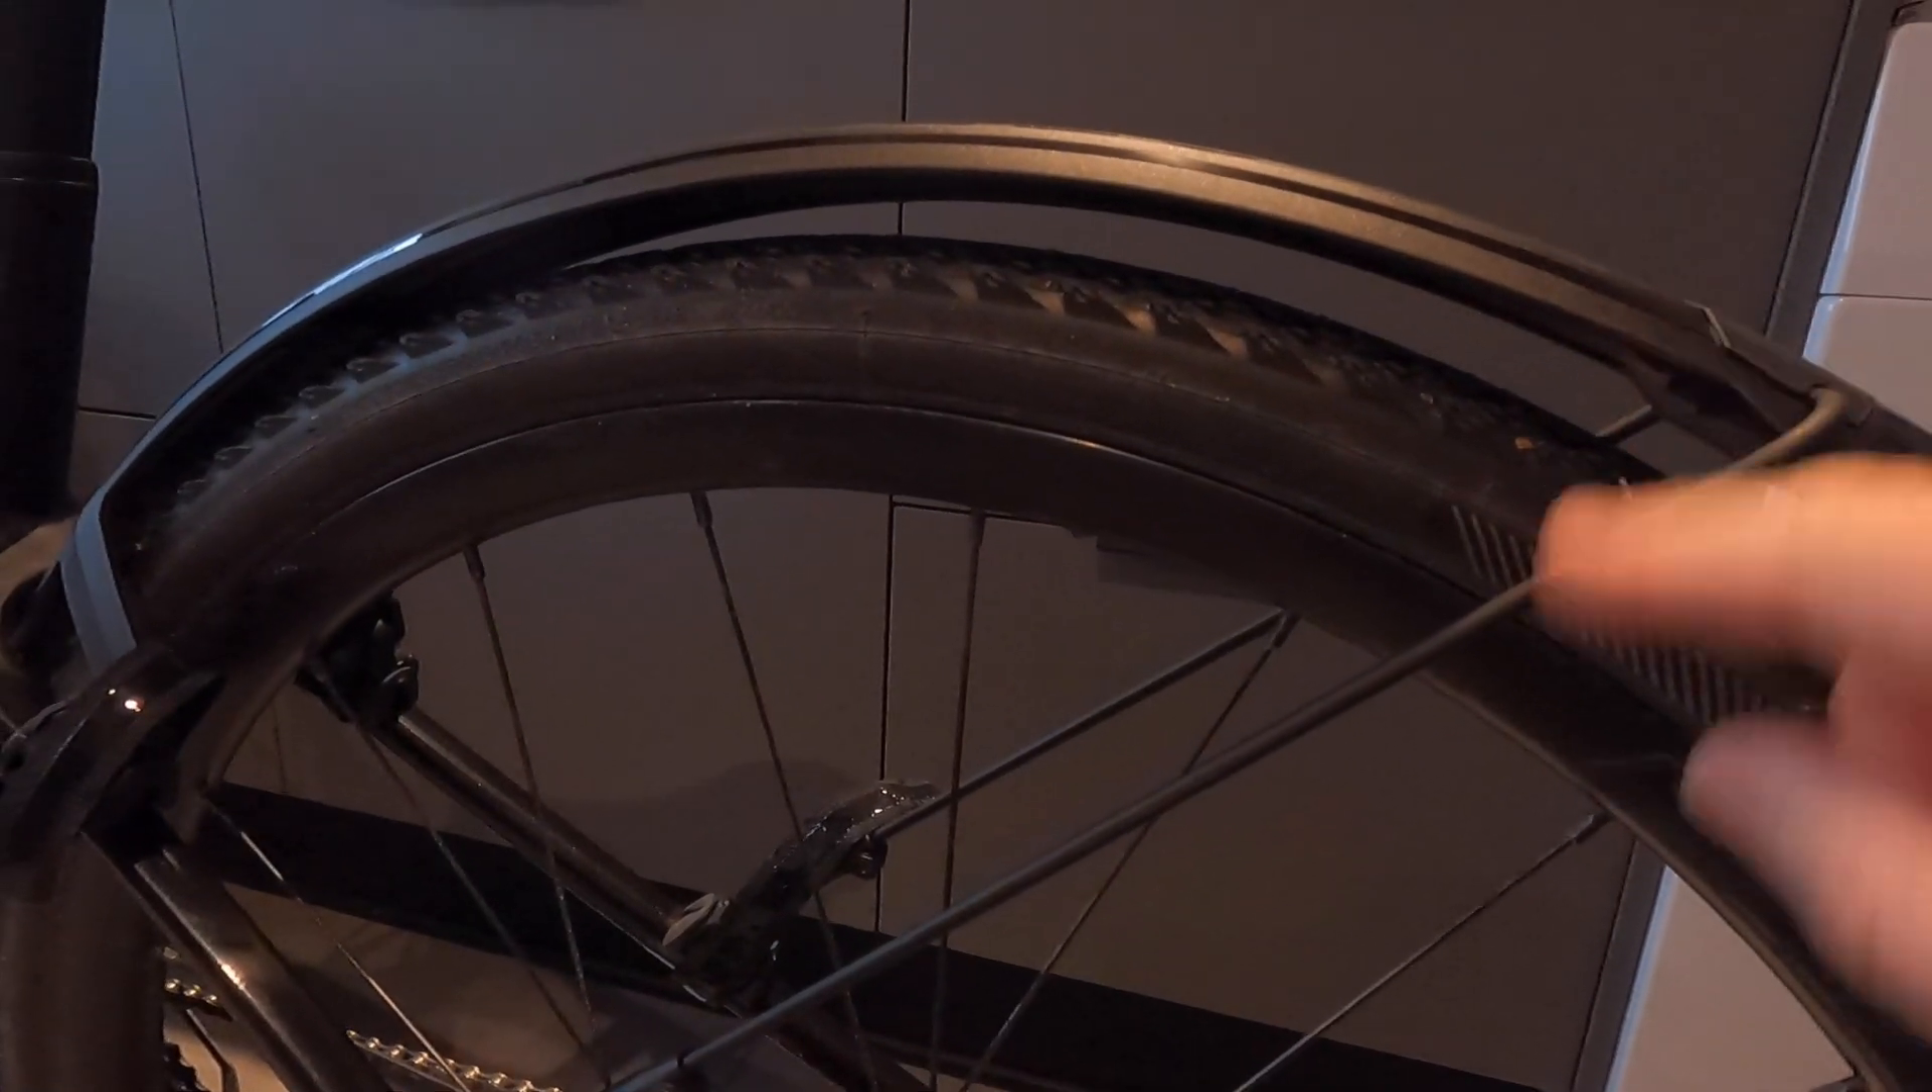And also the clearance in between the wheel and the fender is nice.